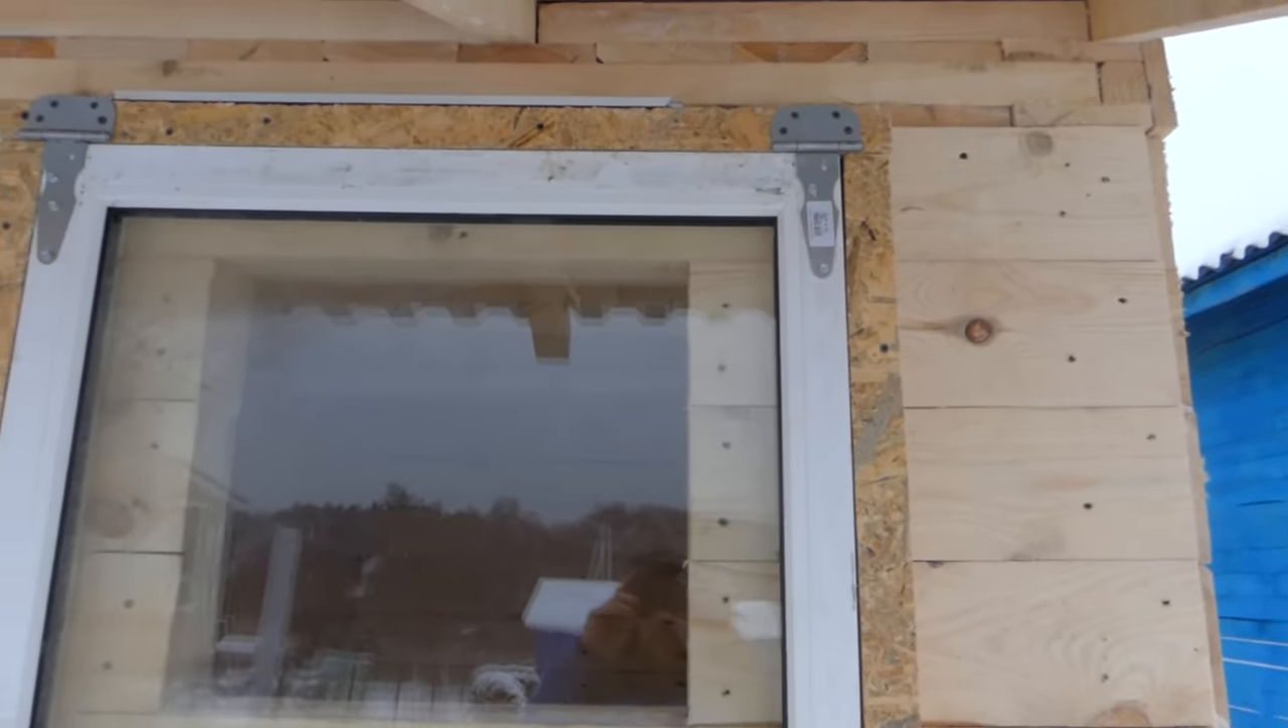И установил окно. Окантовку сделал из бруска и полосы ОСБ девятки.